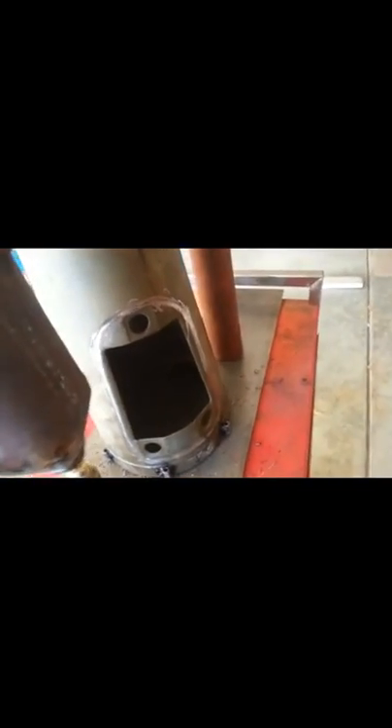And I still have my inspection cover off before I weld it up and seal up because I've got internal stuff to do.